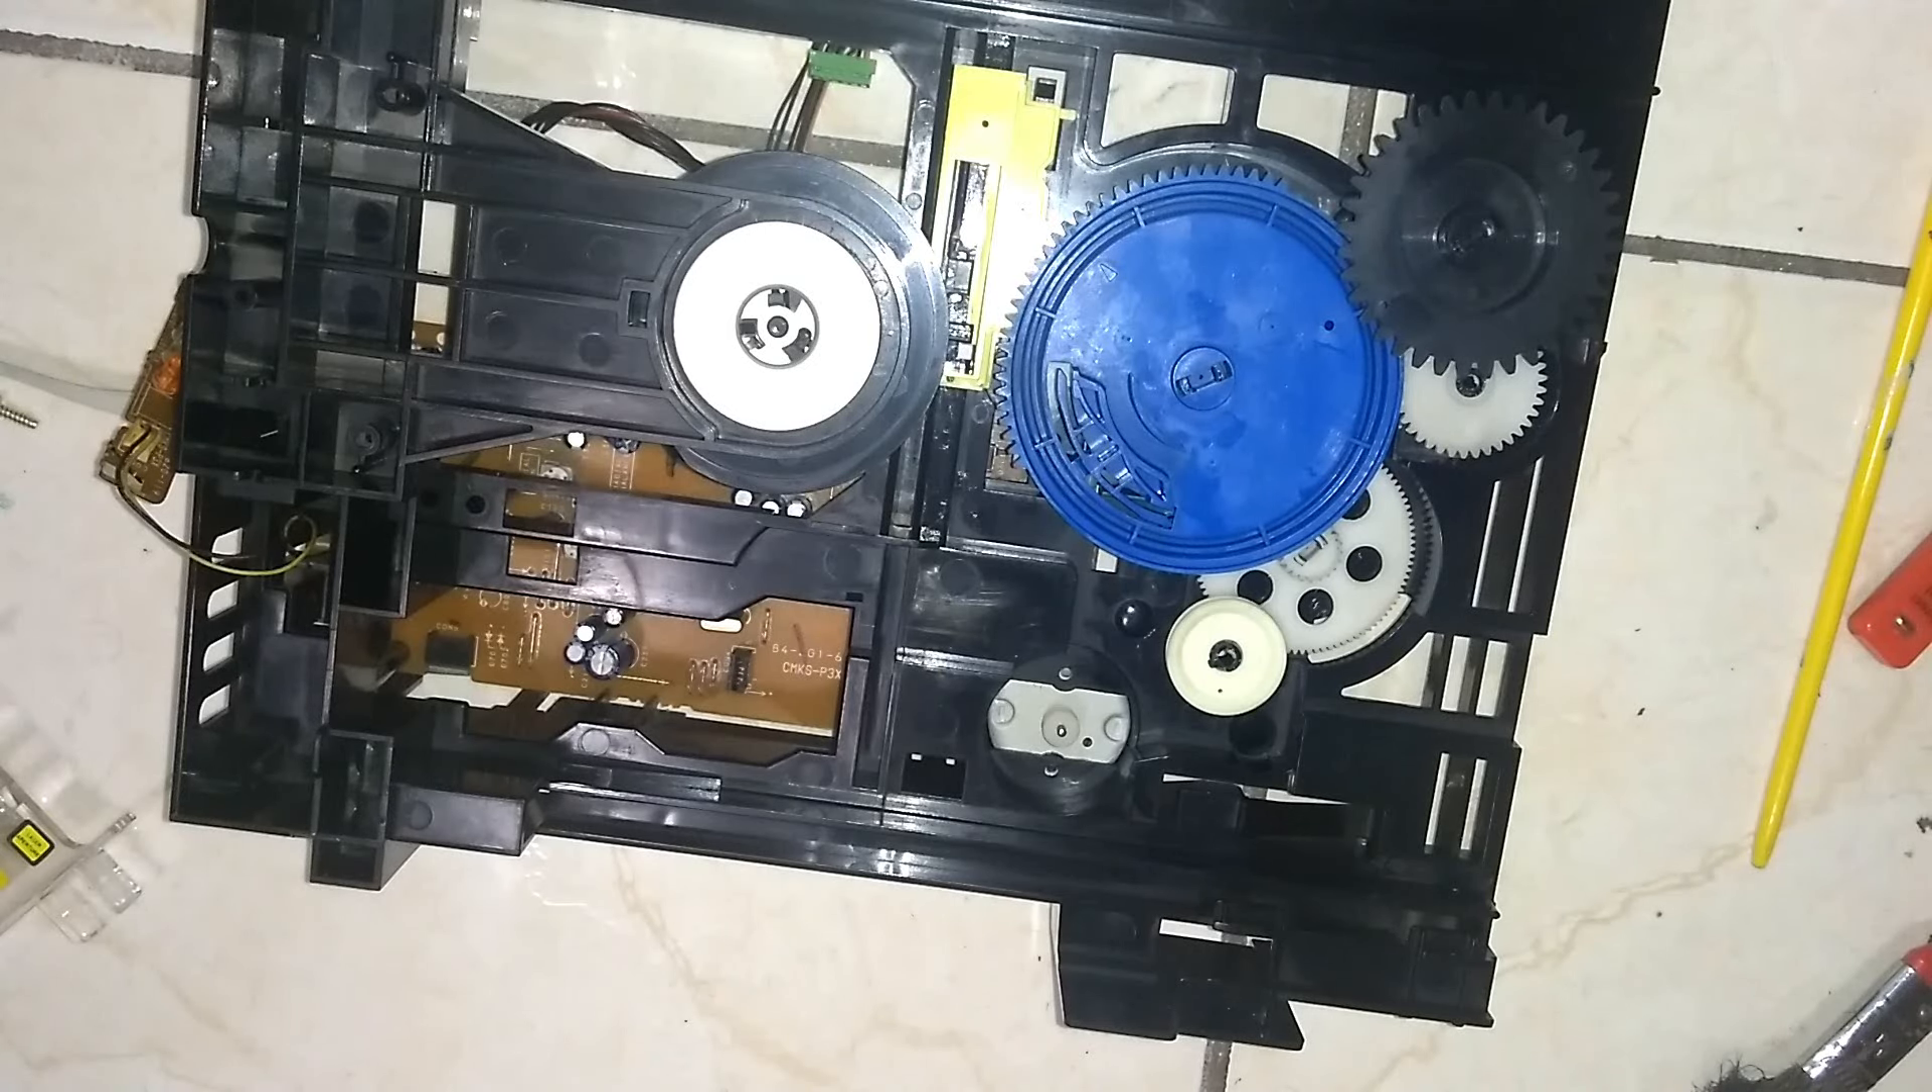Todas as engrenagens Estão Devidamente colocadas Faltando a correia.